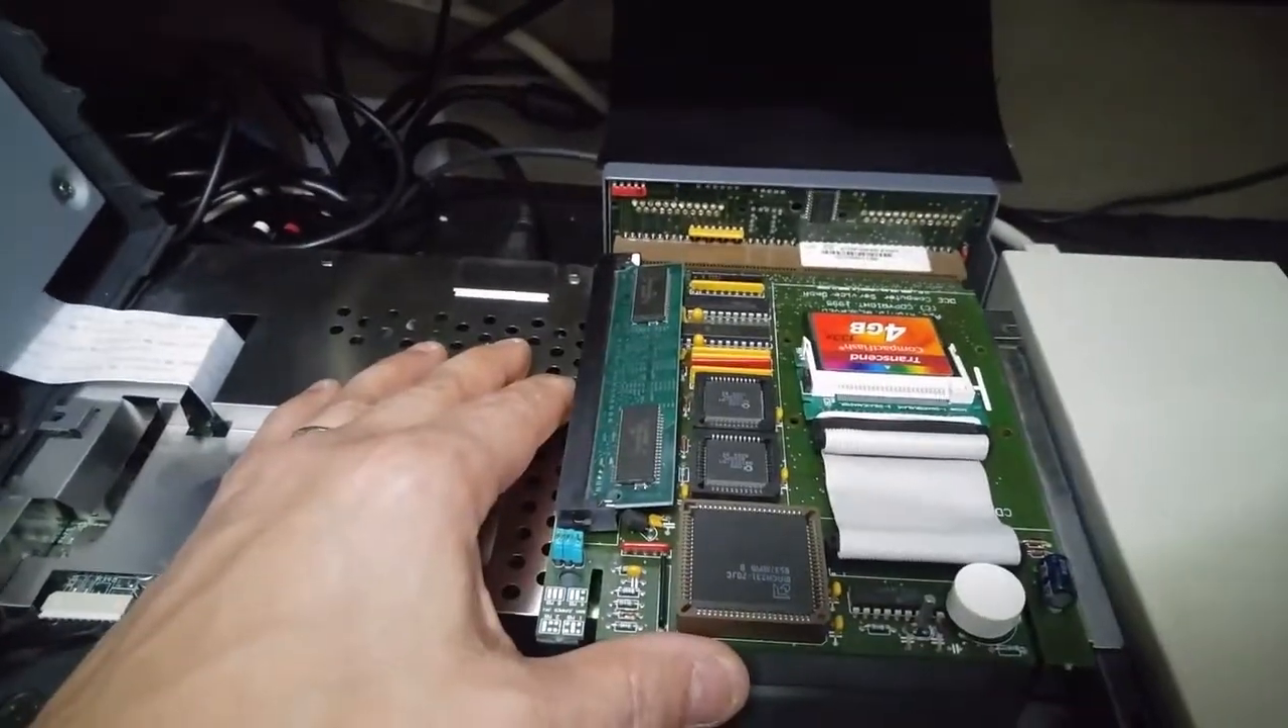Have the new compact flash installed, replacing the hard drive that was in there.